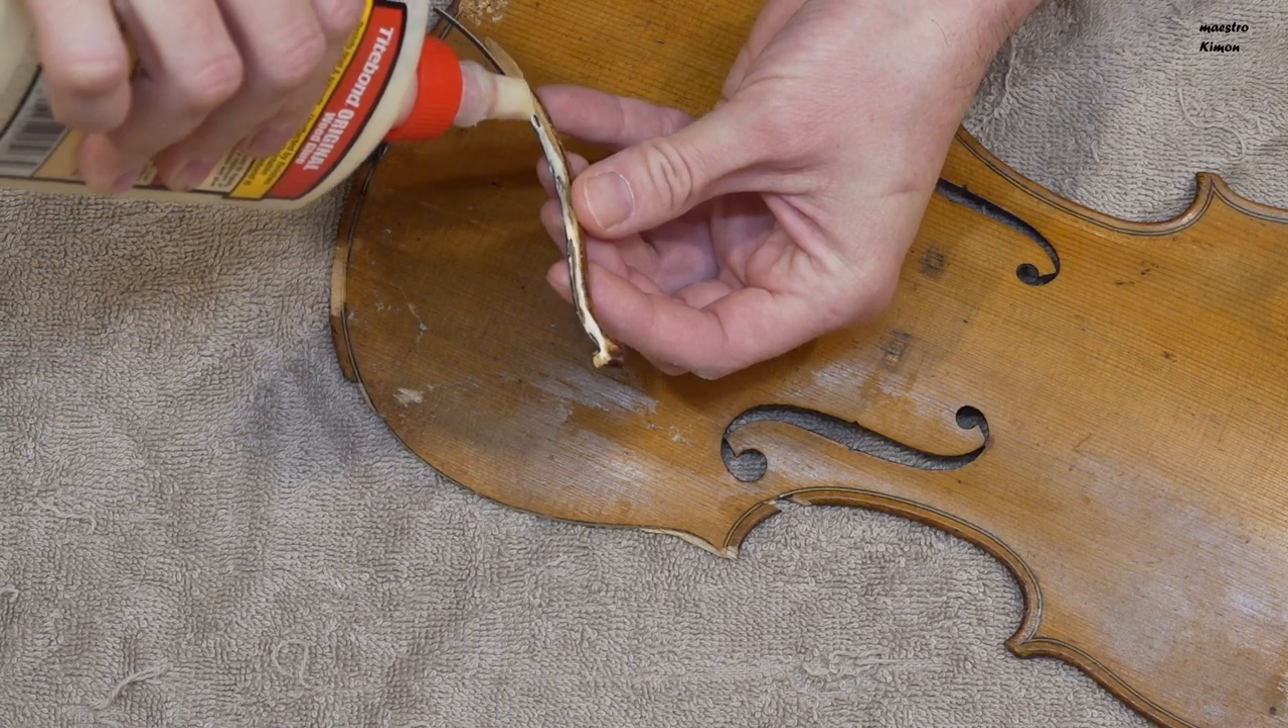The top is almost in one piece again, now I will put the last part of the edges on place.